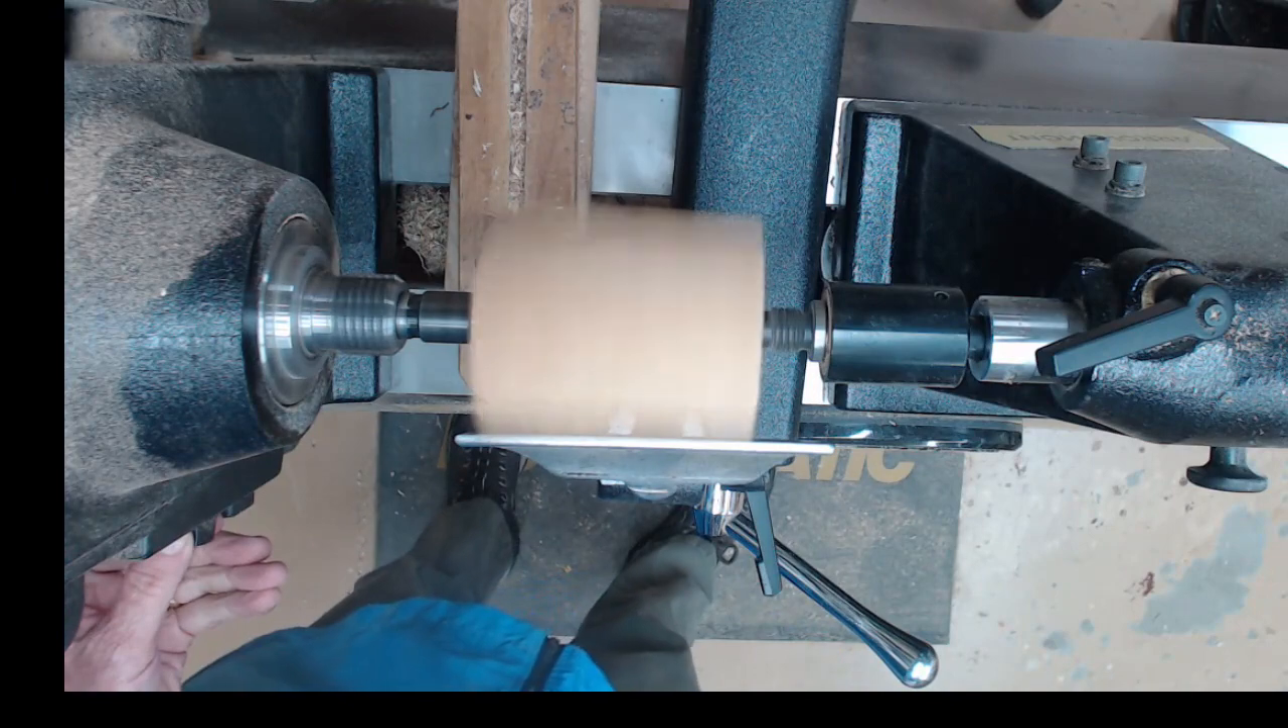Okay I've mounted the blank between centers now I'm going to turn it around.